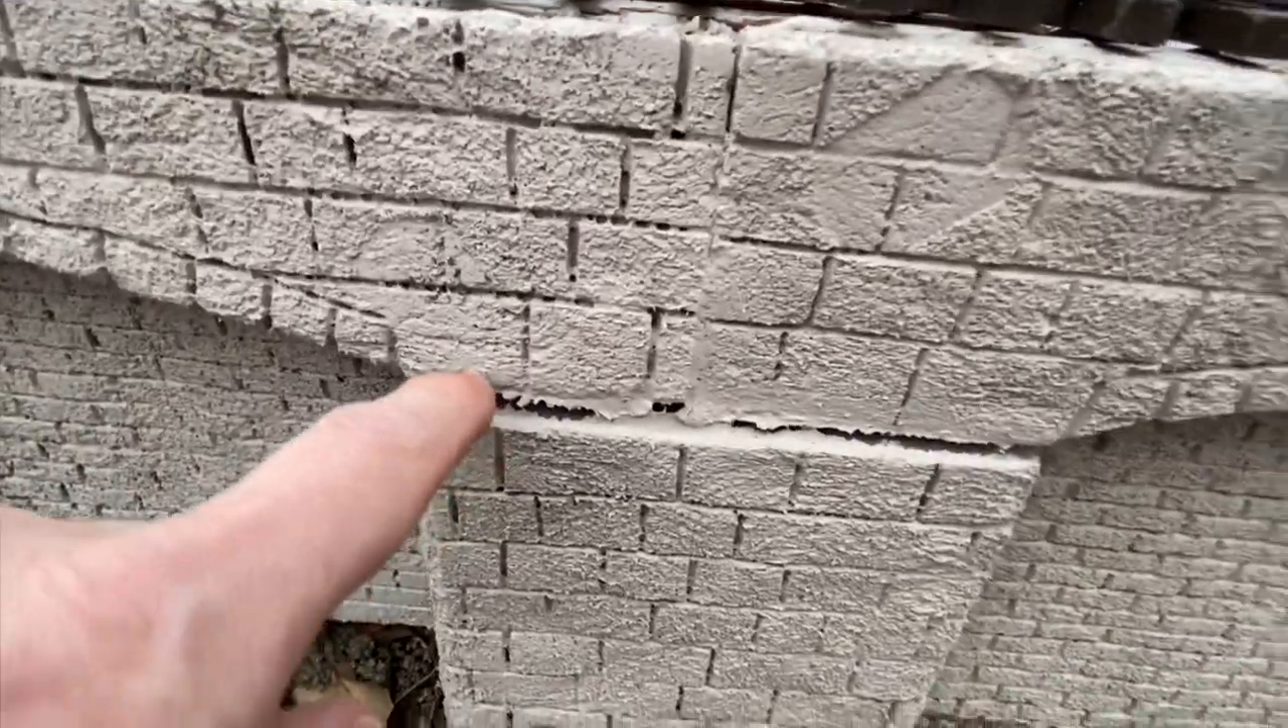Now, this gap right here, that is a separate piece. And I had that filled in with silicone, but you can see that there's a gap that has formed.